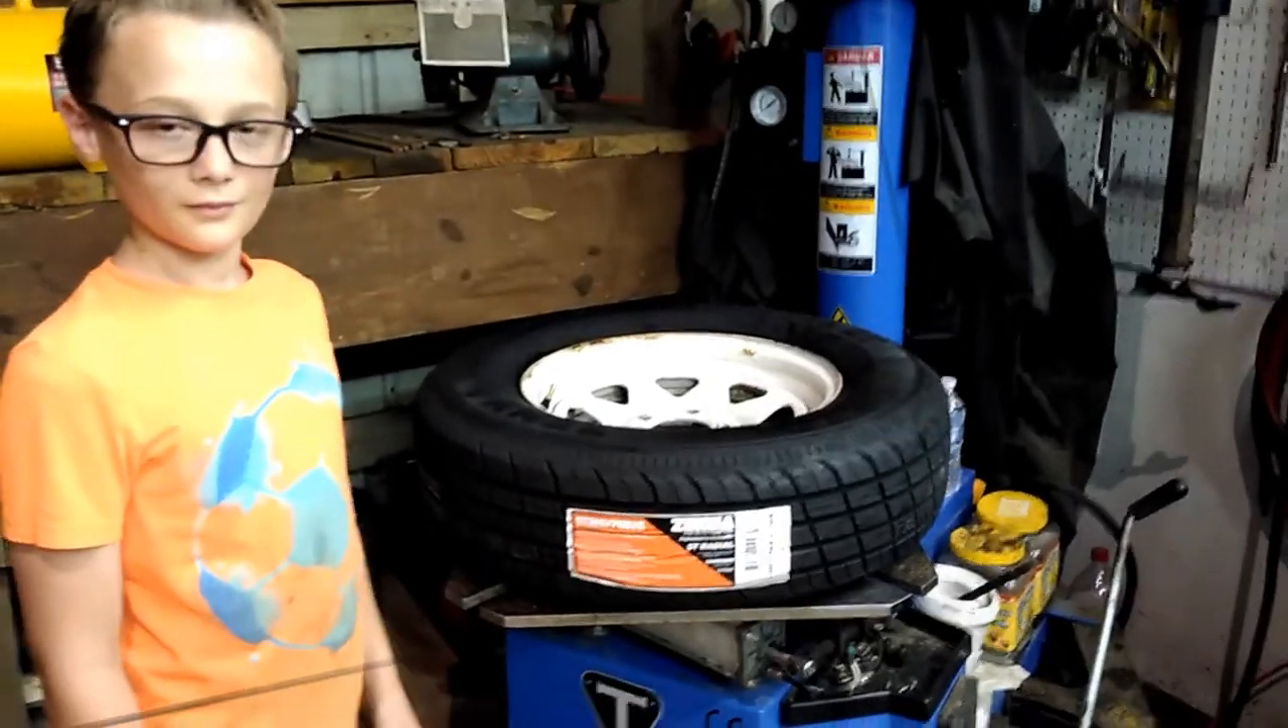We've got the tire mounted.